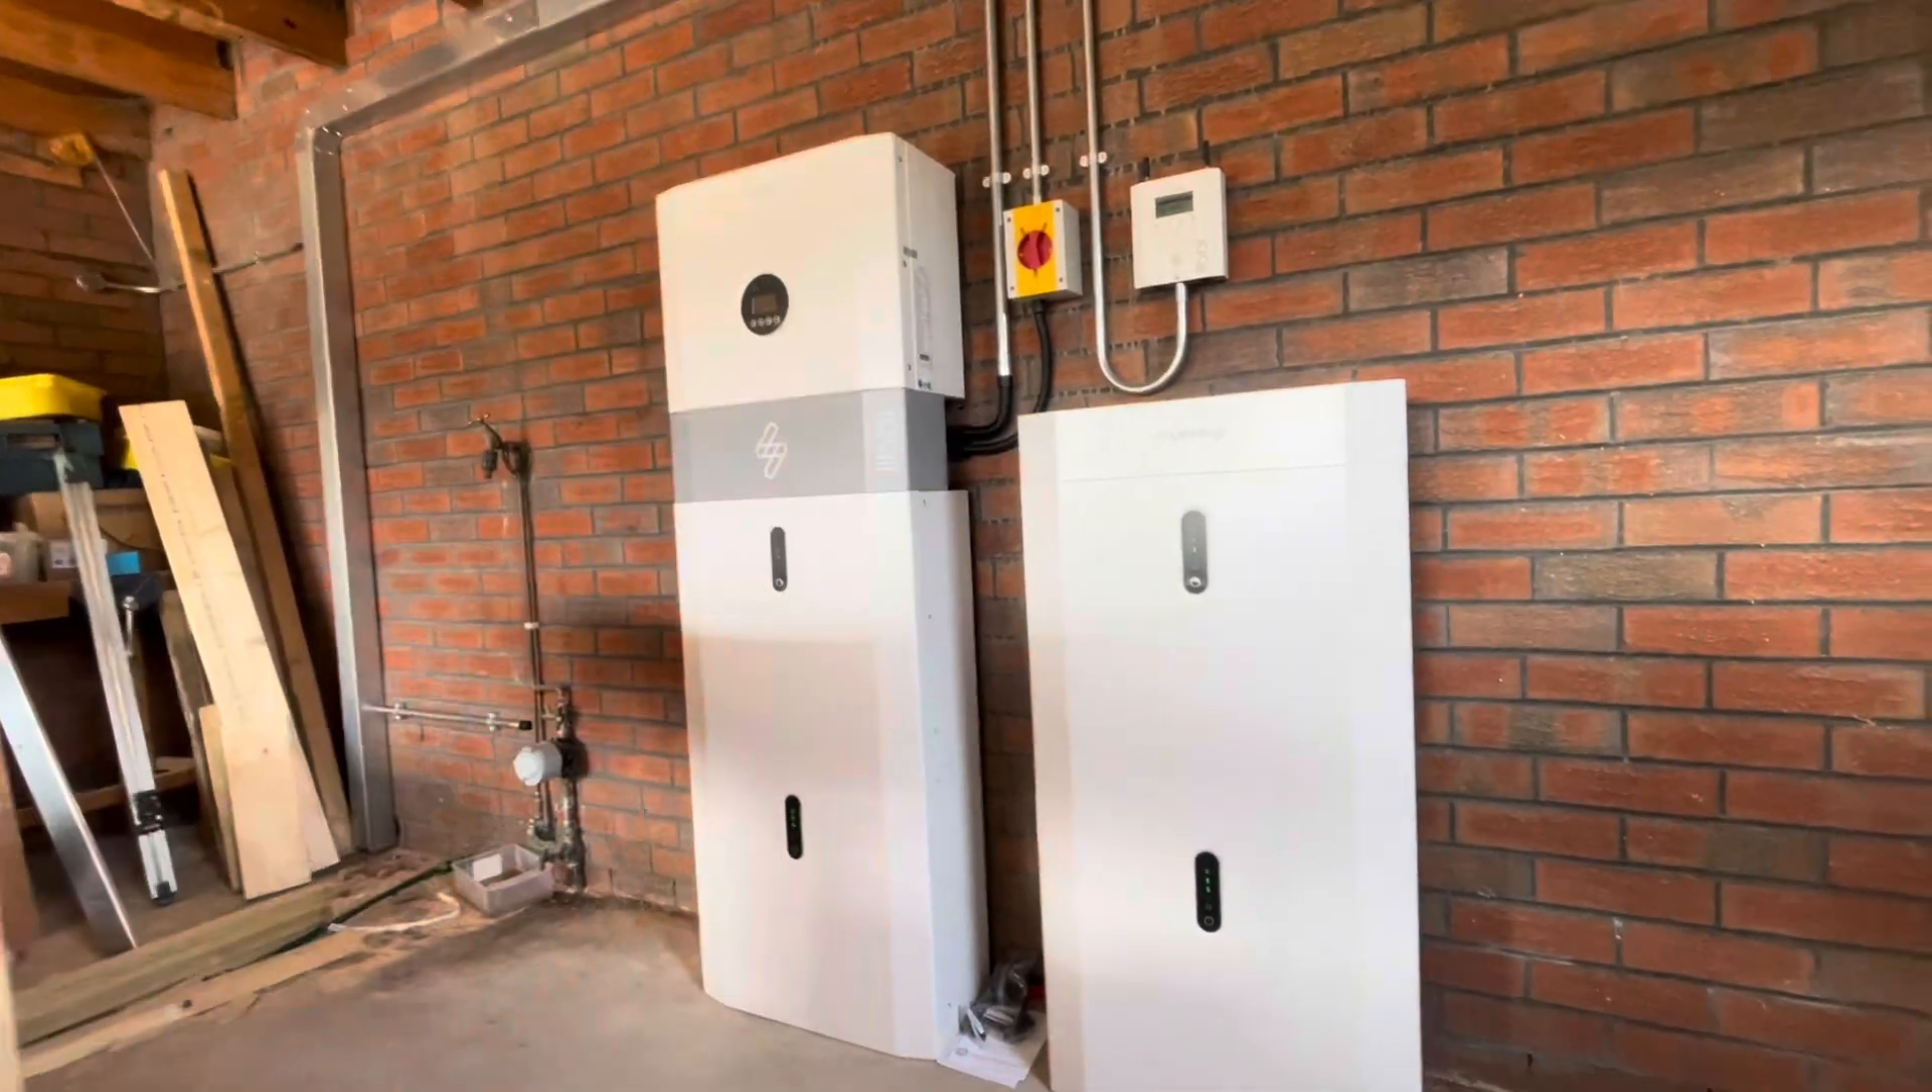Um yeah that is the battery storage all done.